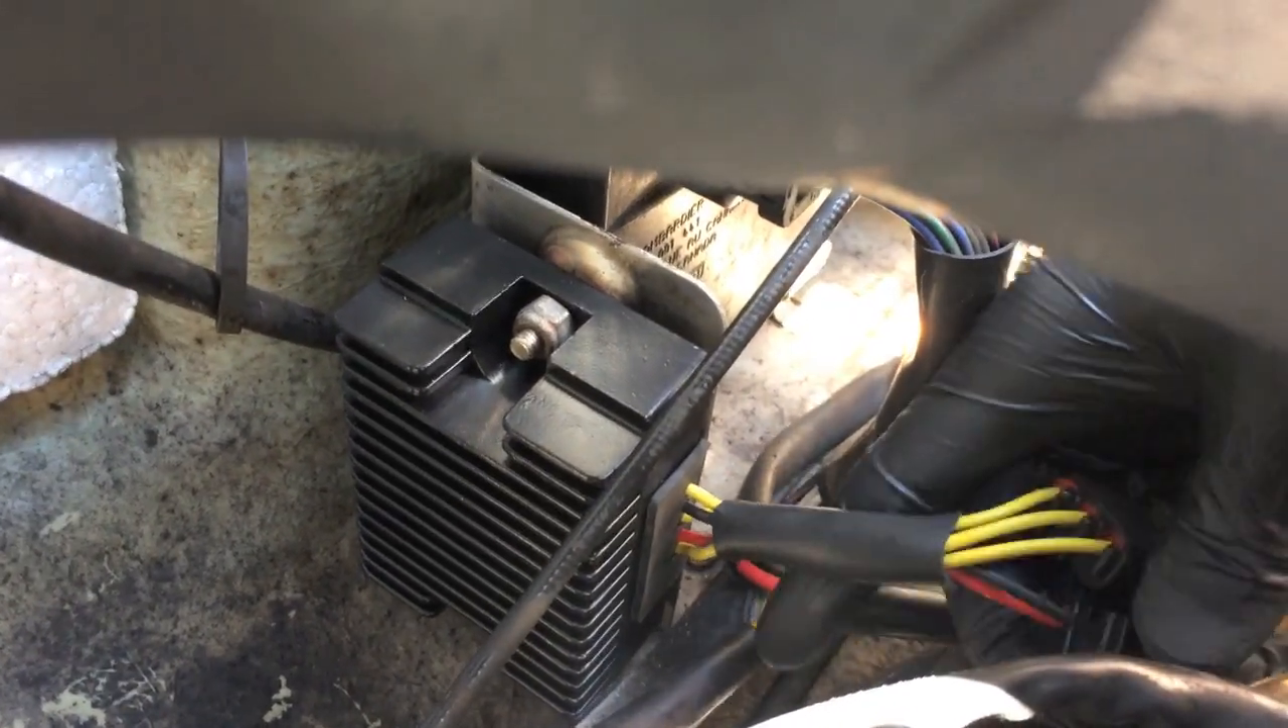New rectifier is installed and secure. The electrical connections are back in place and we are going to now put back on the hoses and connect everything as well as the cotter pin.